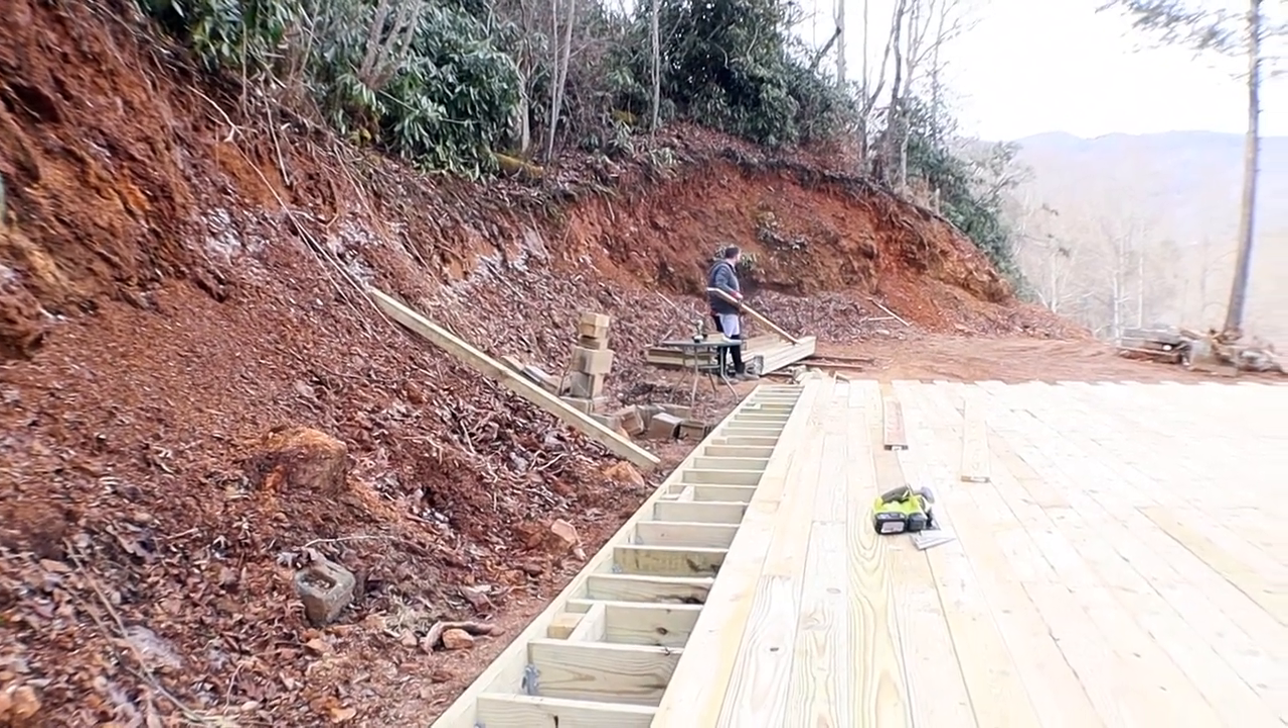As far as our decking top guys we only have a few short rows to go.